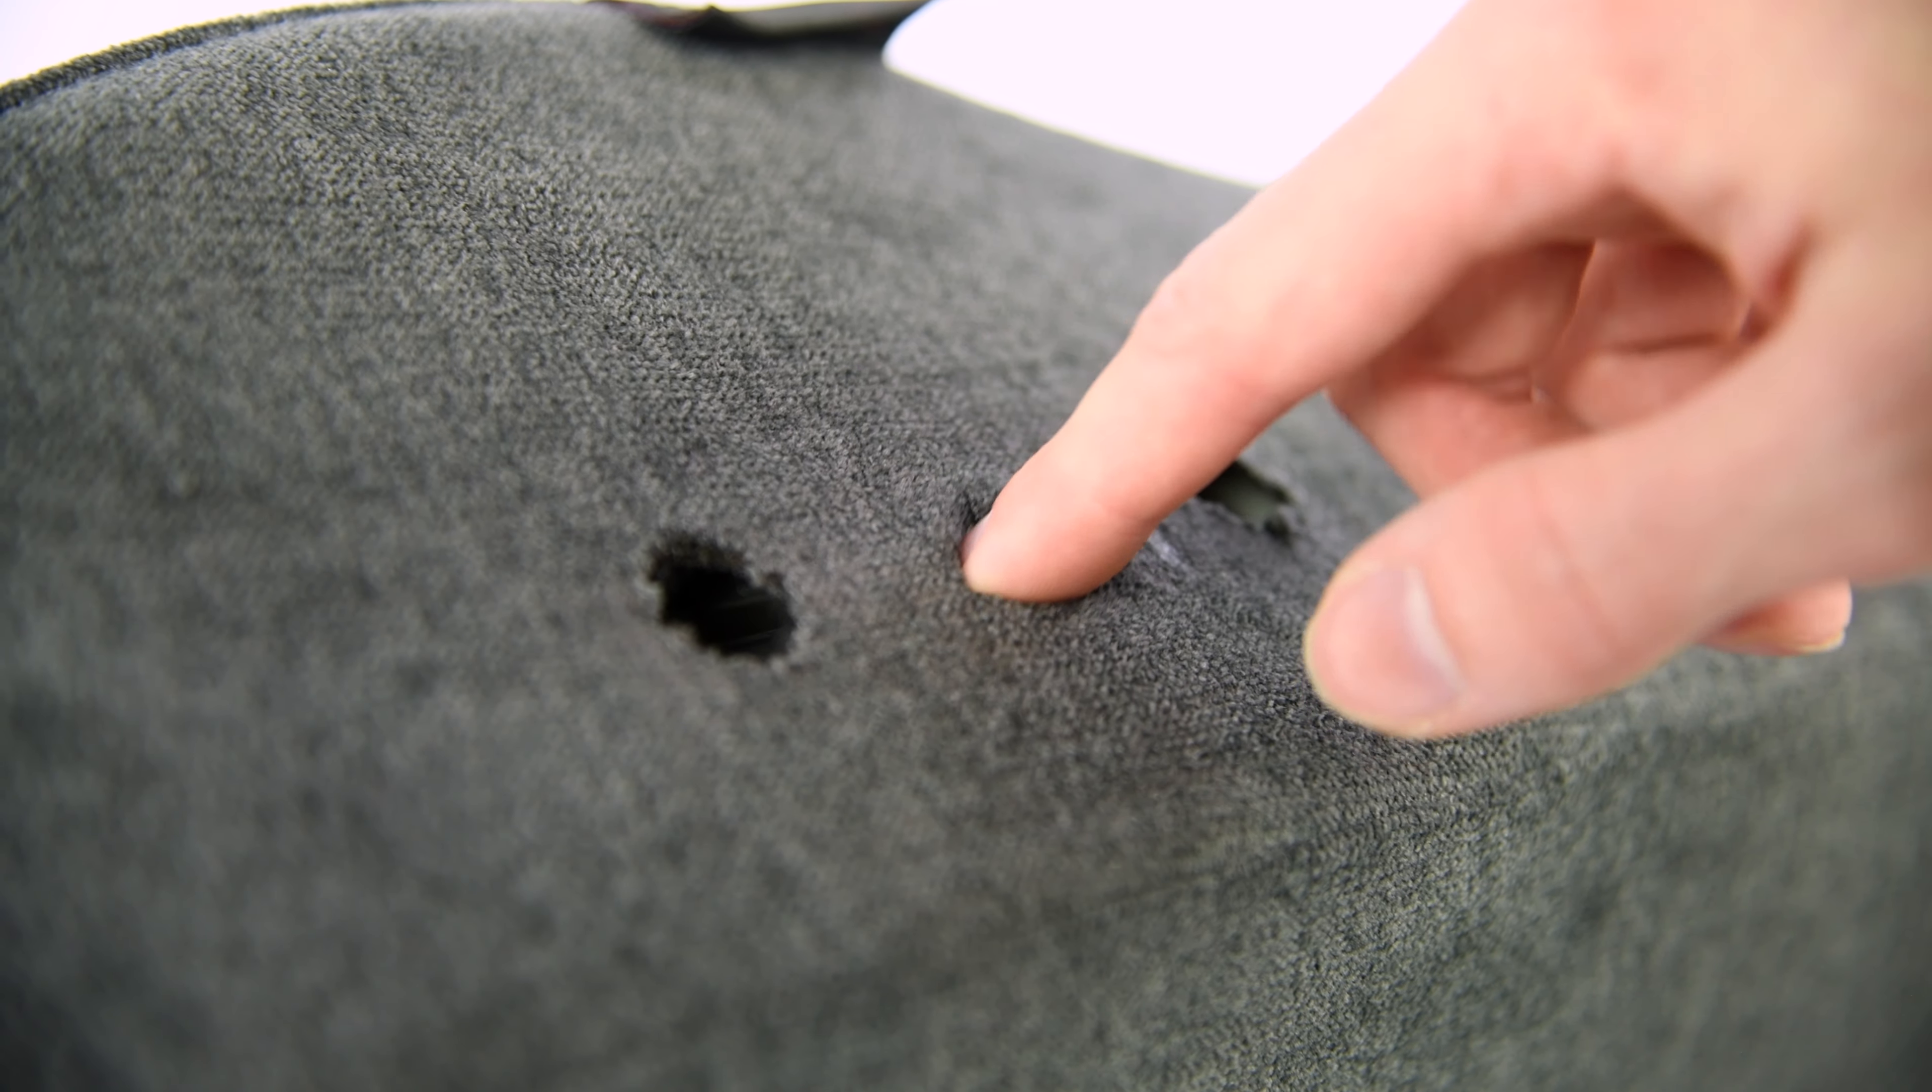Note the extra hole on each side. These are for the plastic covers that we will attach later, so no screws in there.